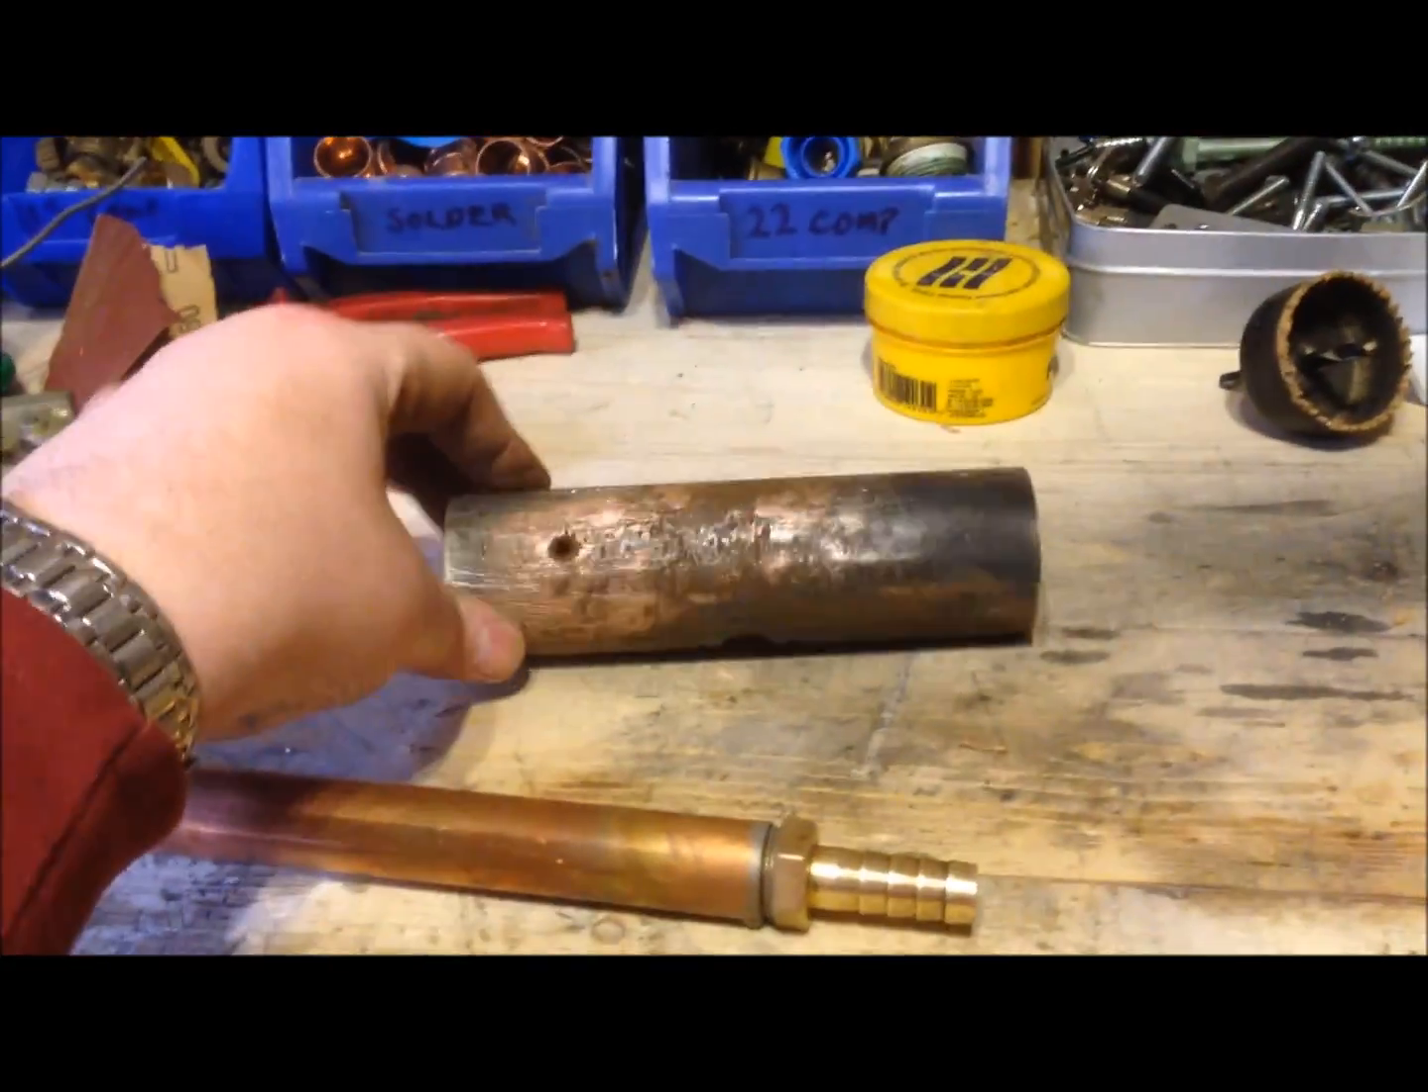Here you can see I've actually attached that nozzle now to this 22mm bit of pipe. I've soldered it.